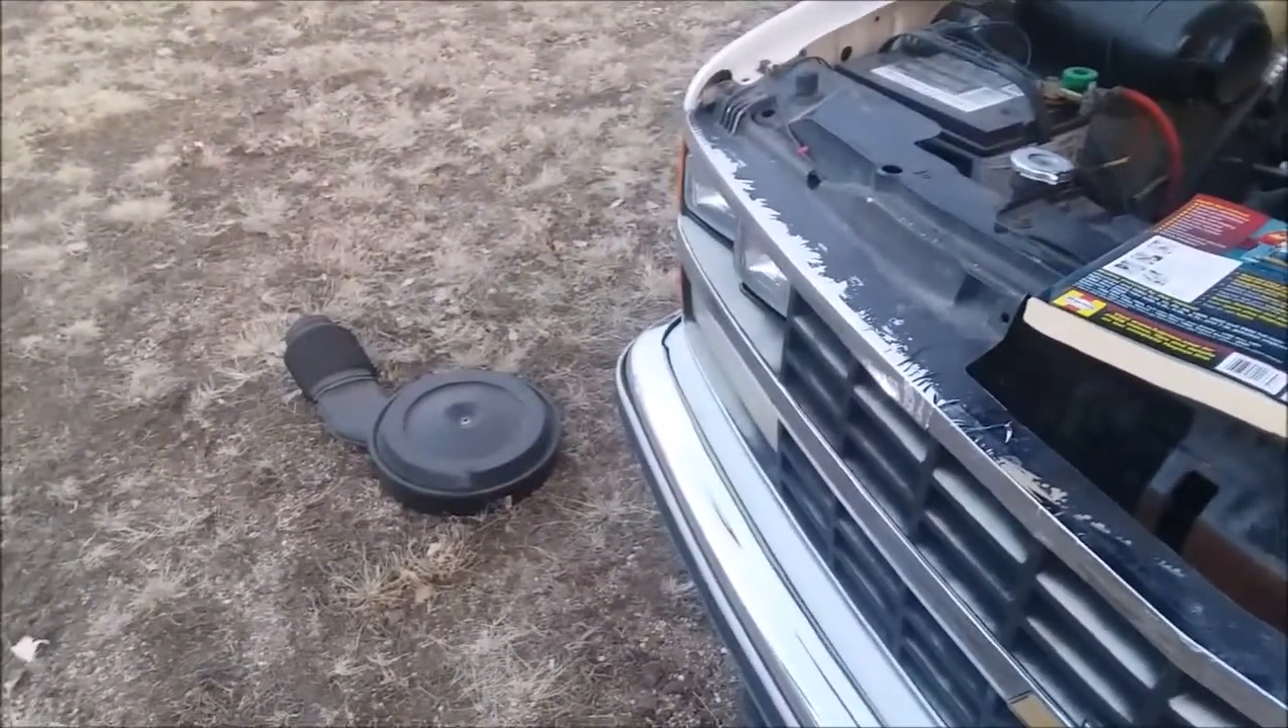So, all right, right now, as you can see, I have removed my air cleaner that's sitting on the ground right there.